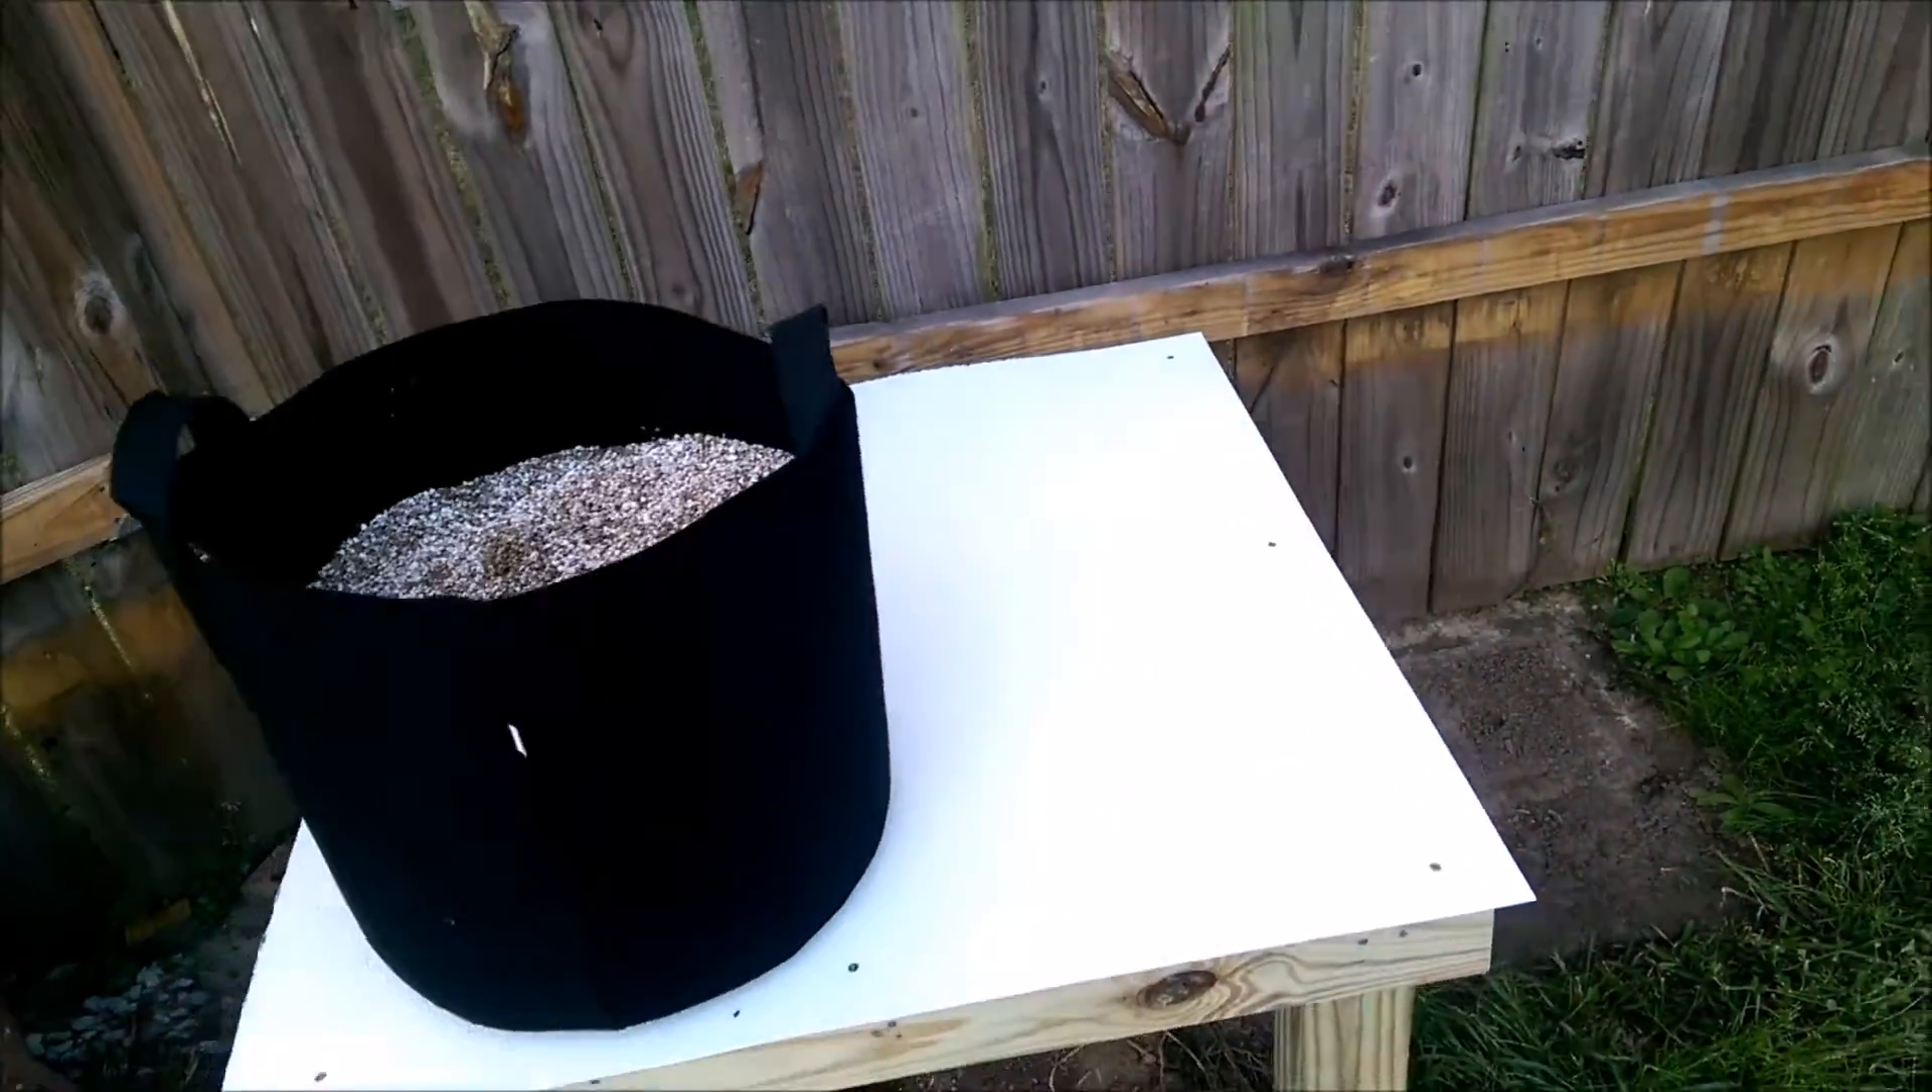I did get my table pretty much constructed. I've got this plastic top on it, which should shed water pretty well.